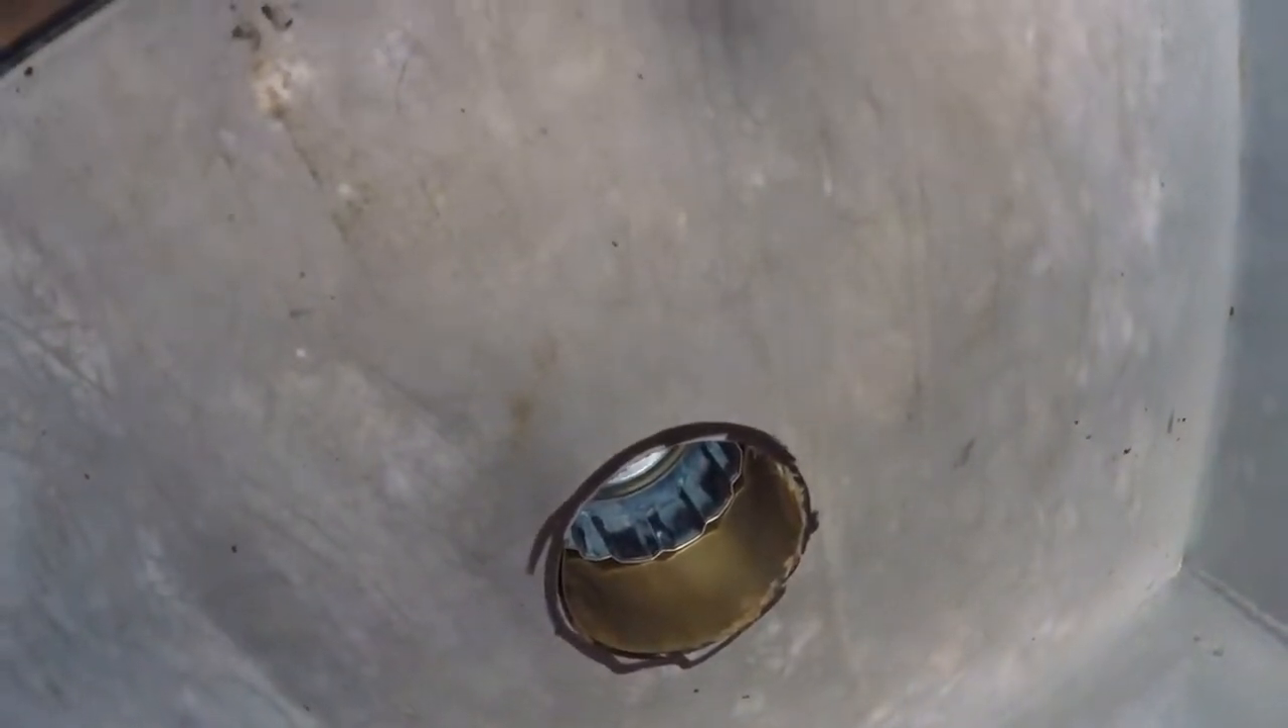The brass shim stock now comes right through and plugs the hole so the insulation doesn't fall out.